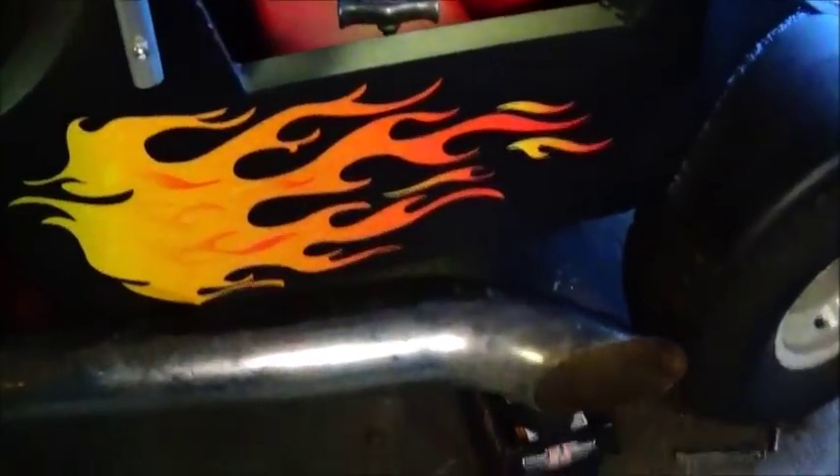And then uh i have got the side pipe on or sitting on as you can see i haven't cleaned them up or anything.